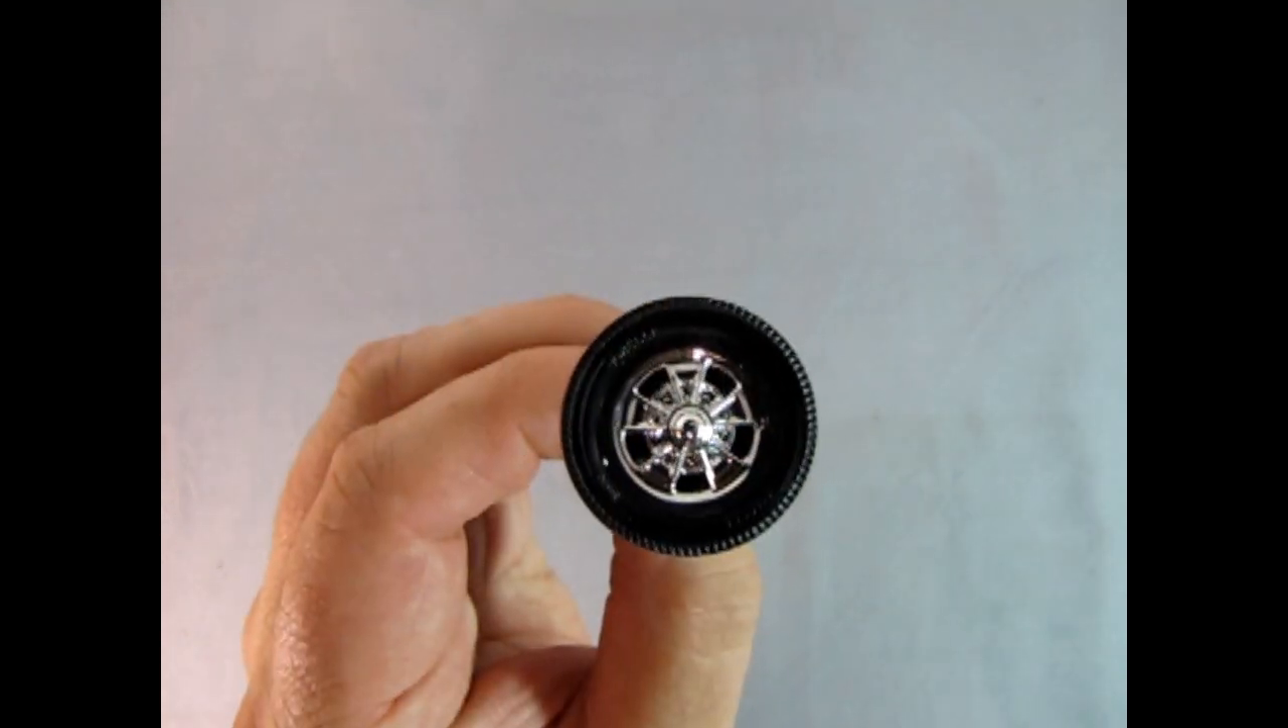And there's what our wheel looks like when it's glued together with the black painted inside.